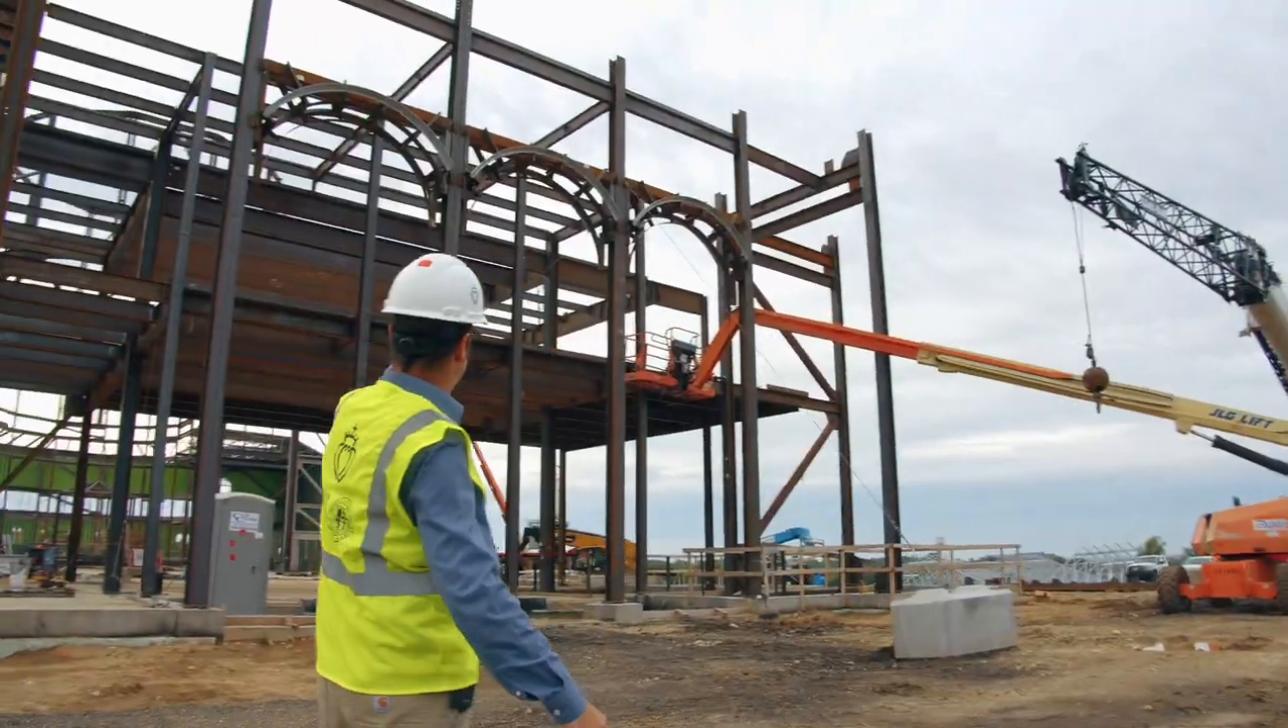As you can see they have the structural steel for the arches installed.